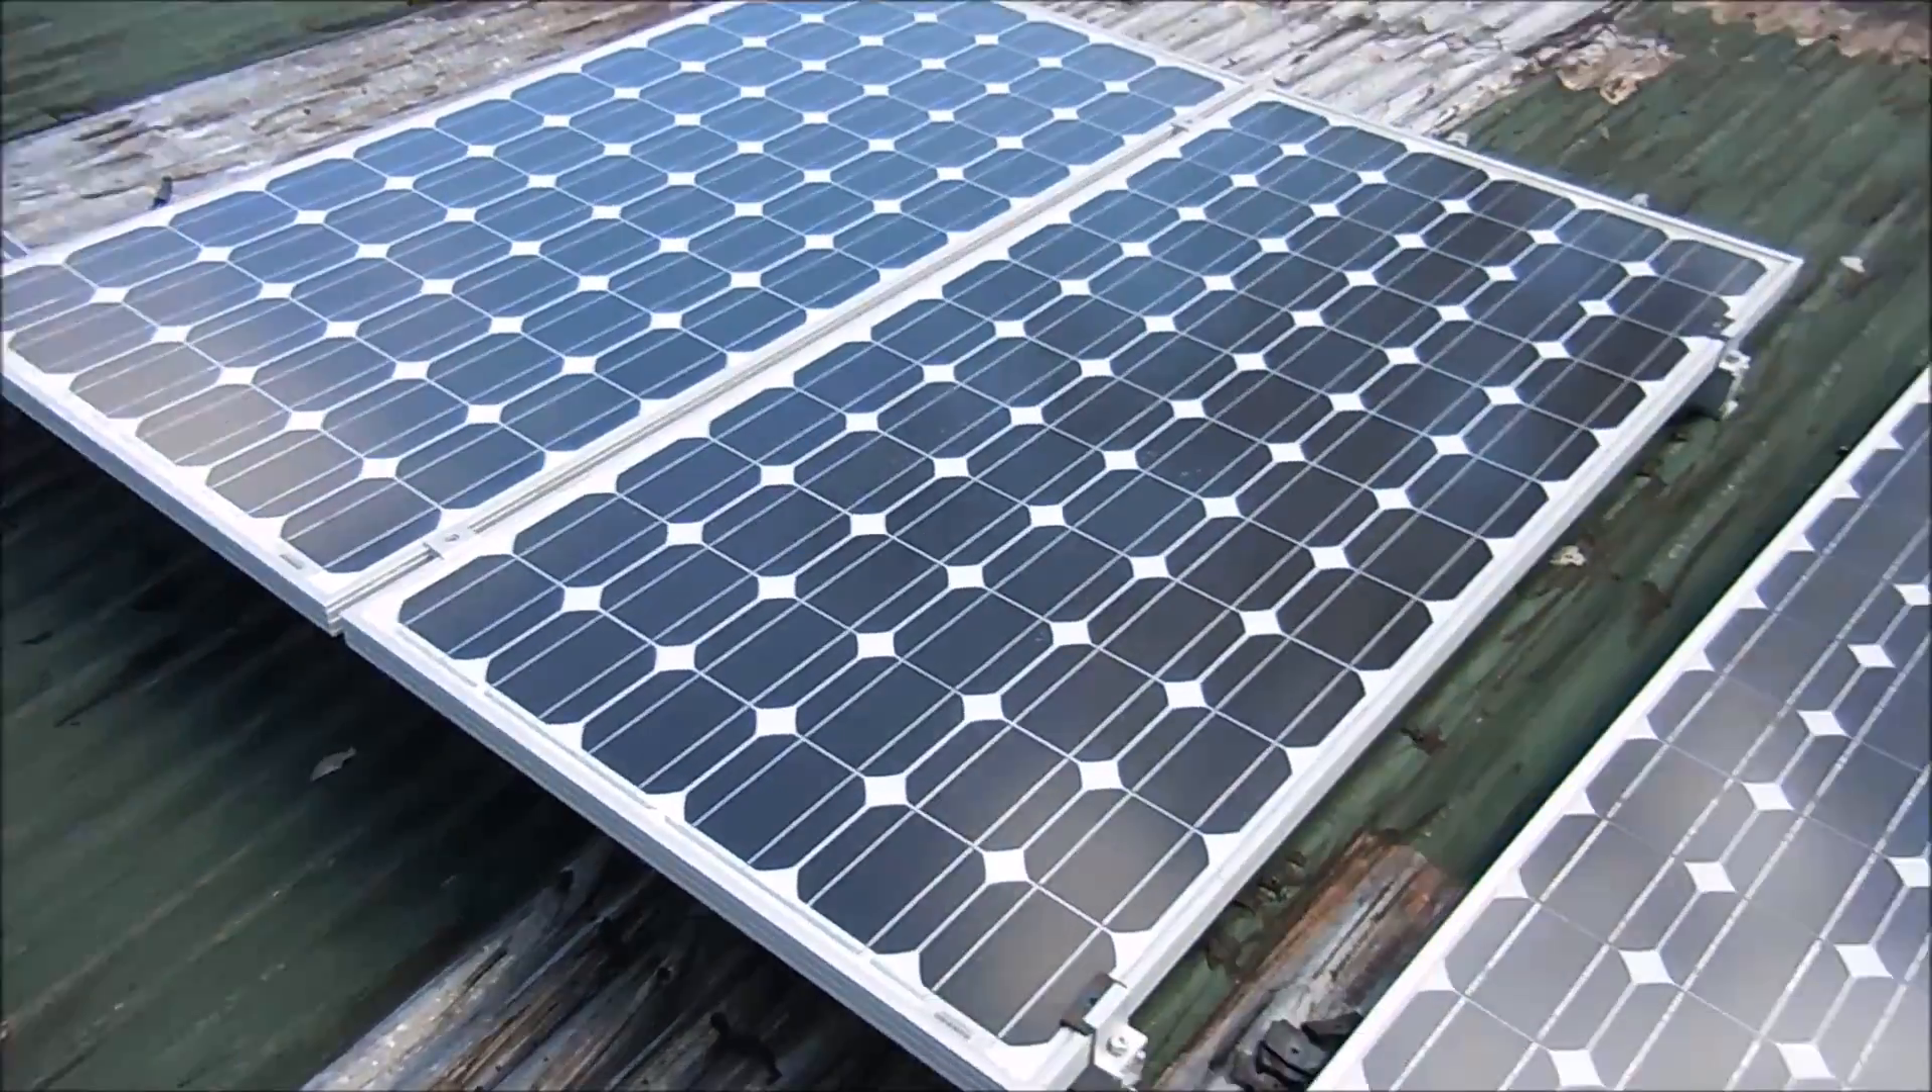I've got two 190 panels in position now.